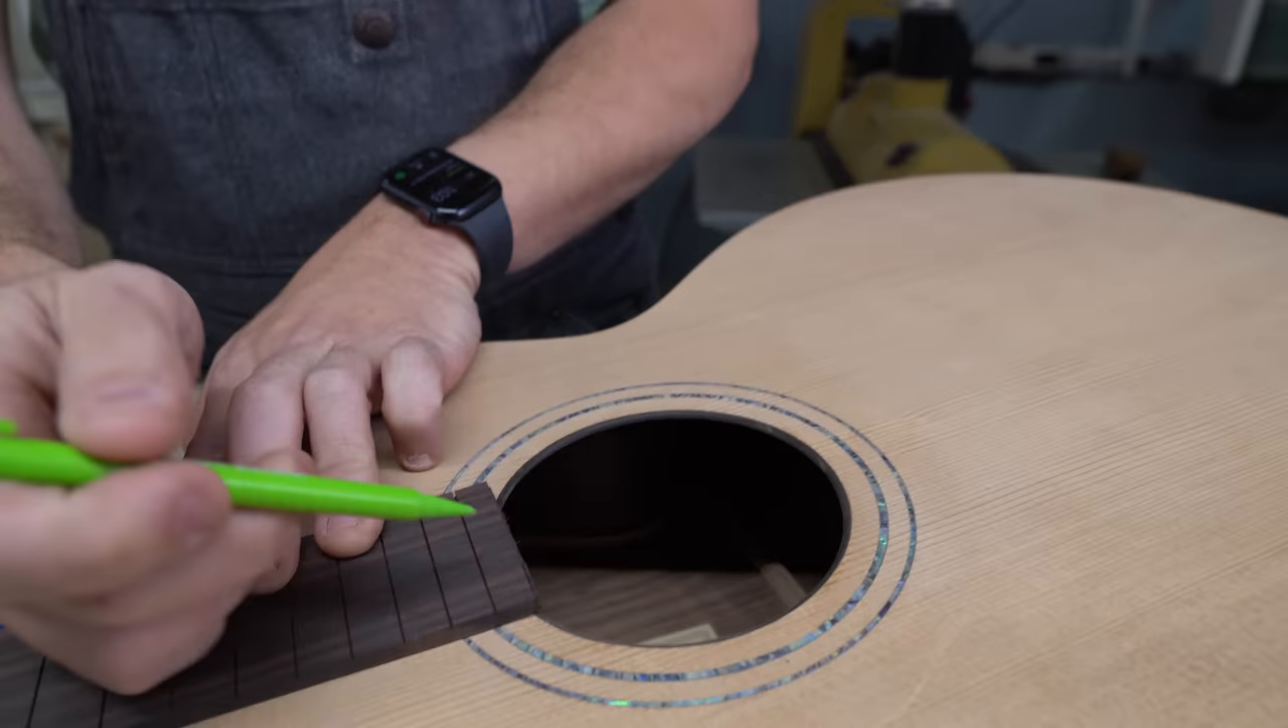You can see if I left this where it's at it kind of overhangs over the sound hole a little bit.